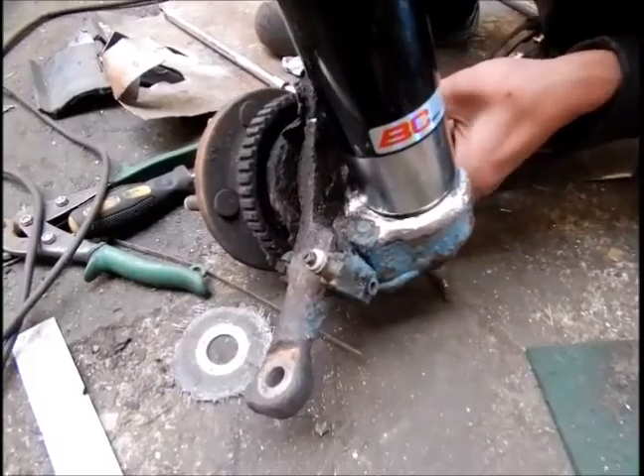That's the bottom half of the shock yeah and they slot over each other just nicely like that.